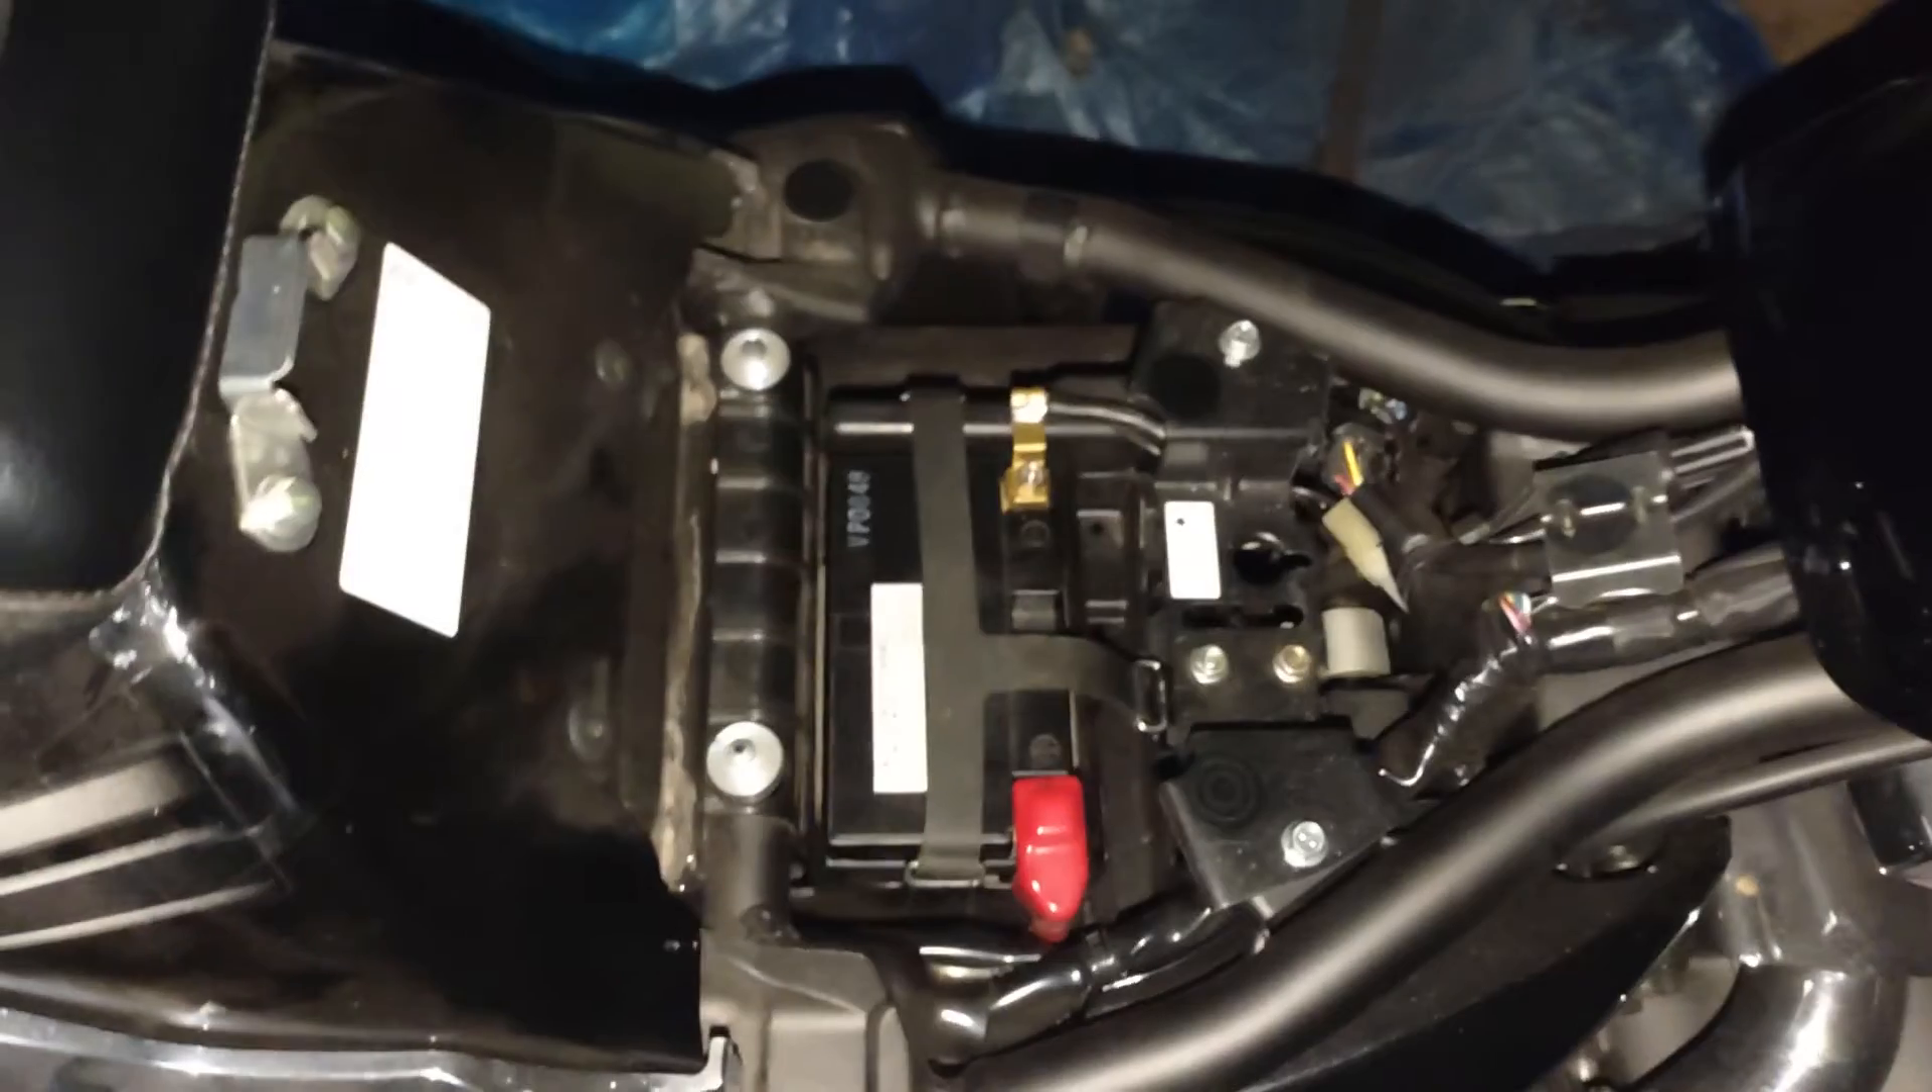Voila there you go battery completely installed.